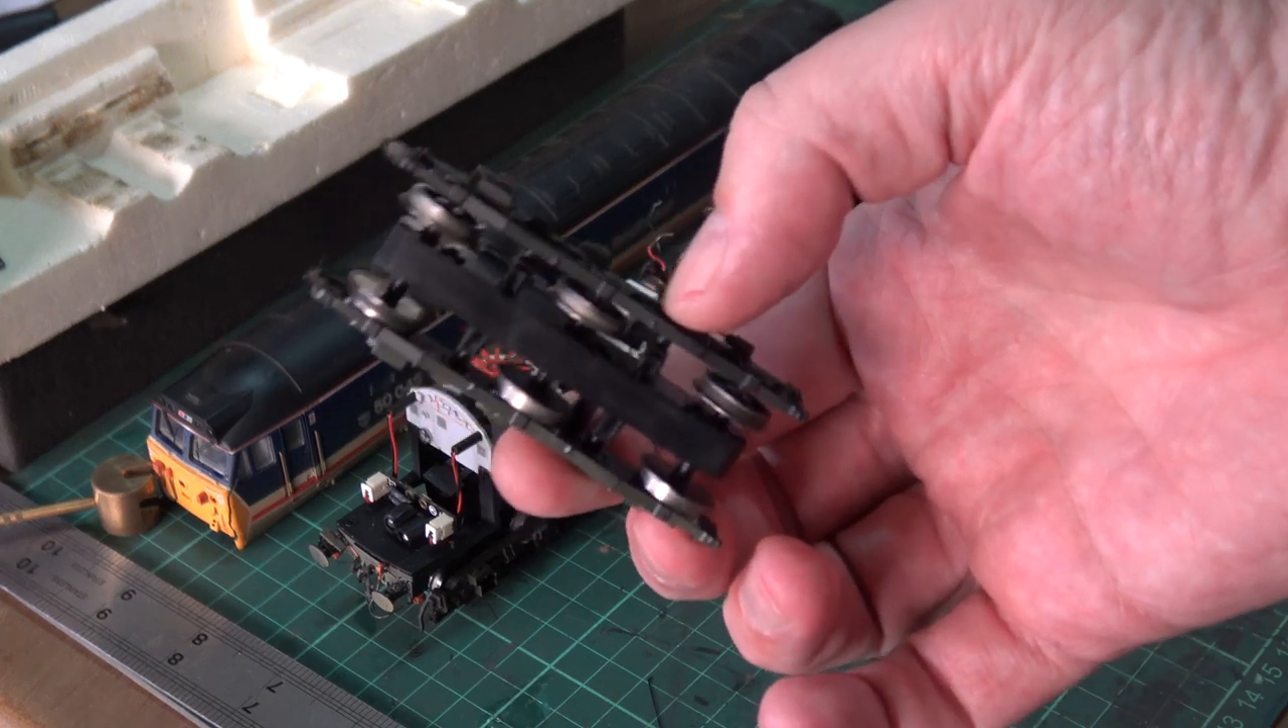This bogey has completely been removed.